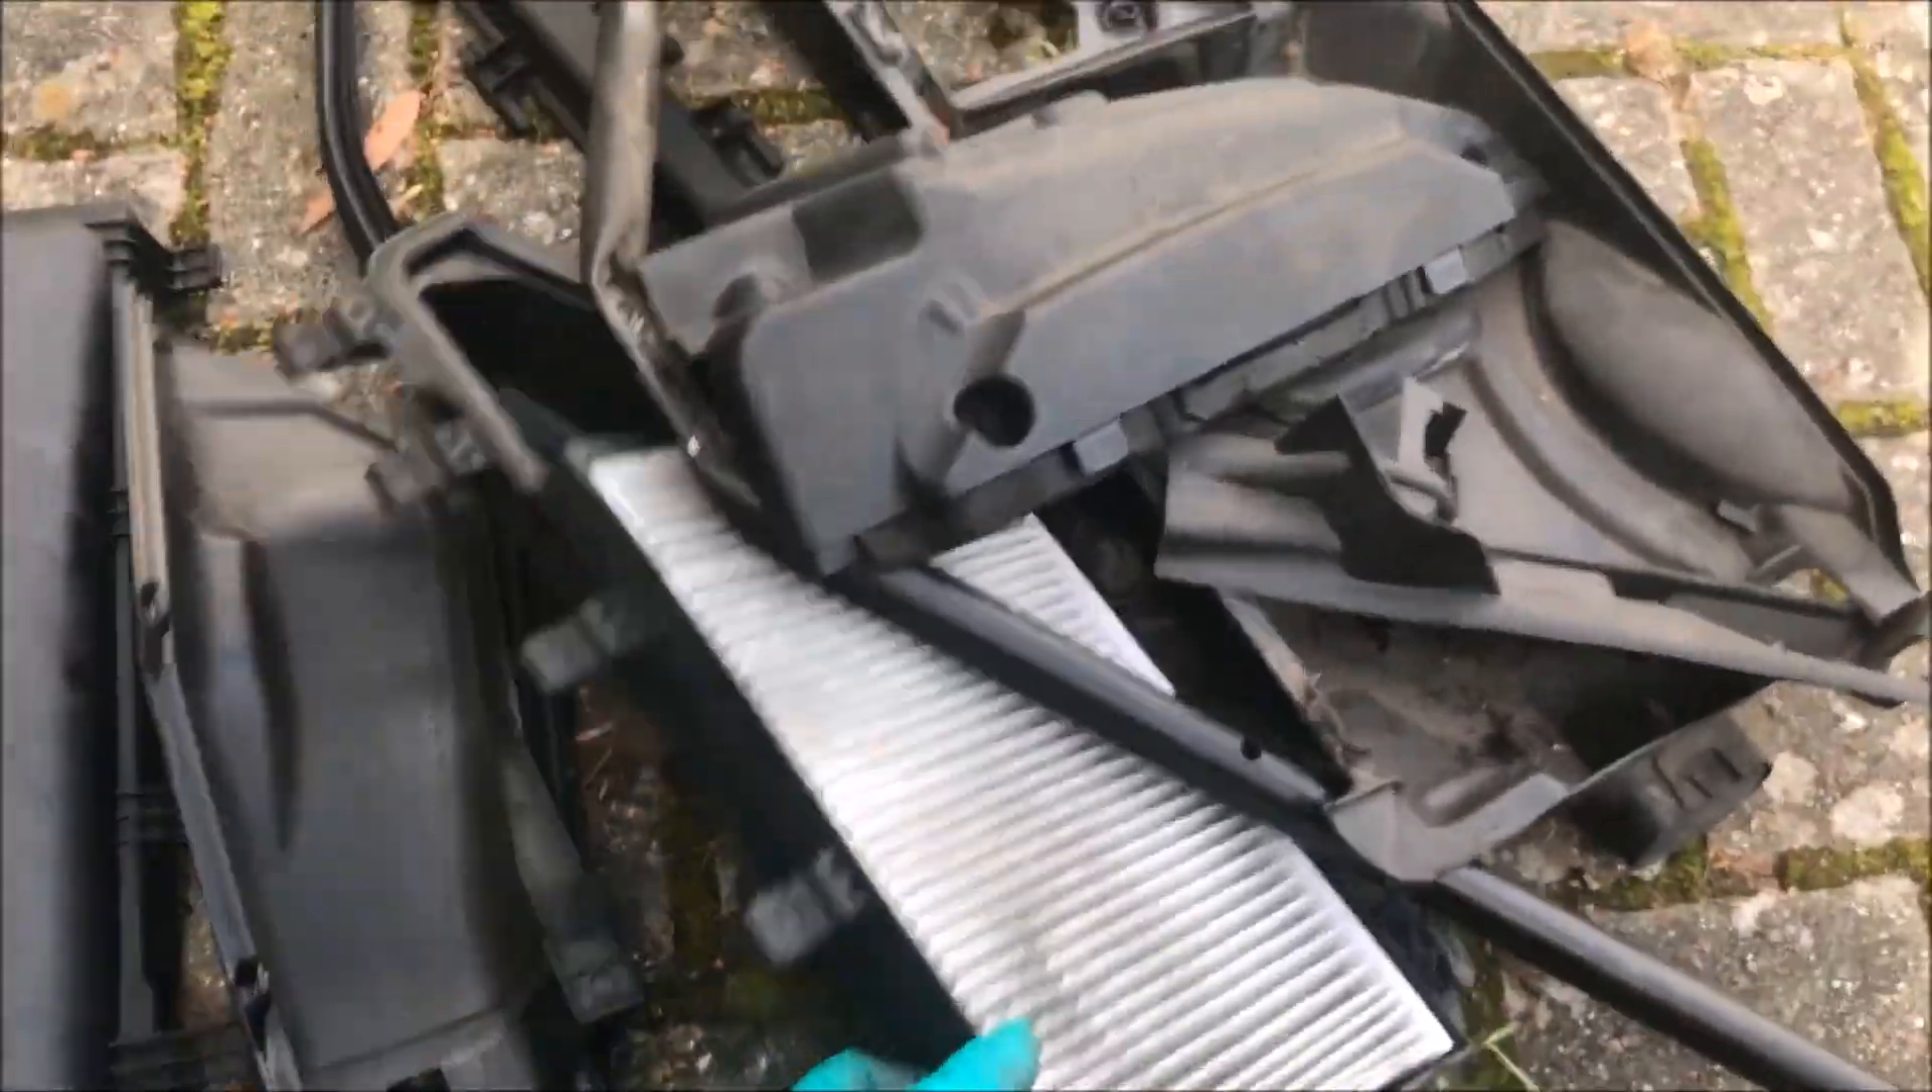Taken the scuttle panel covers off with the pollen filters those we changed.